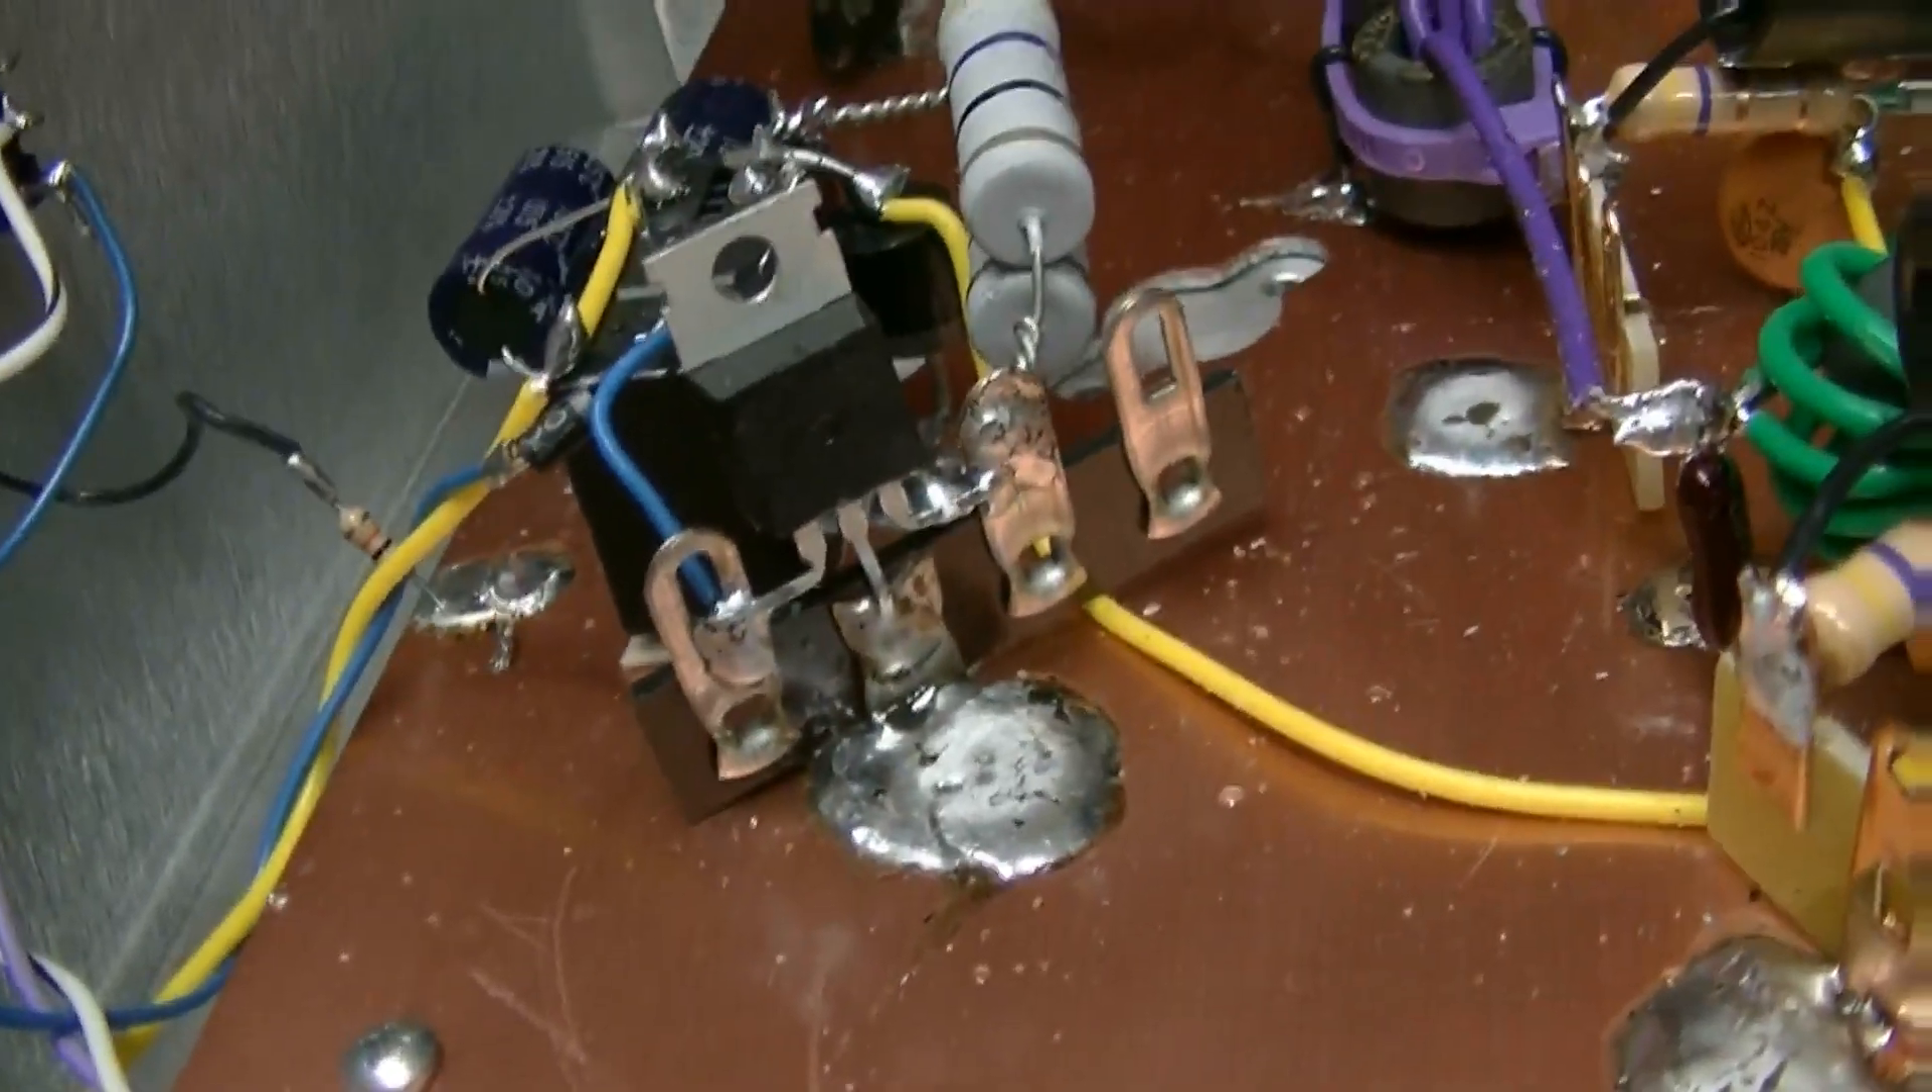I don't like having the voltage regulator just floating out in the air. So I've connected it to a terminal strip as well.